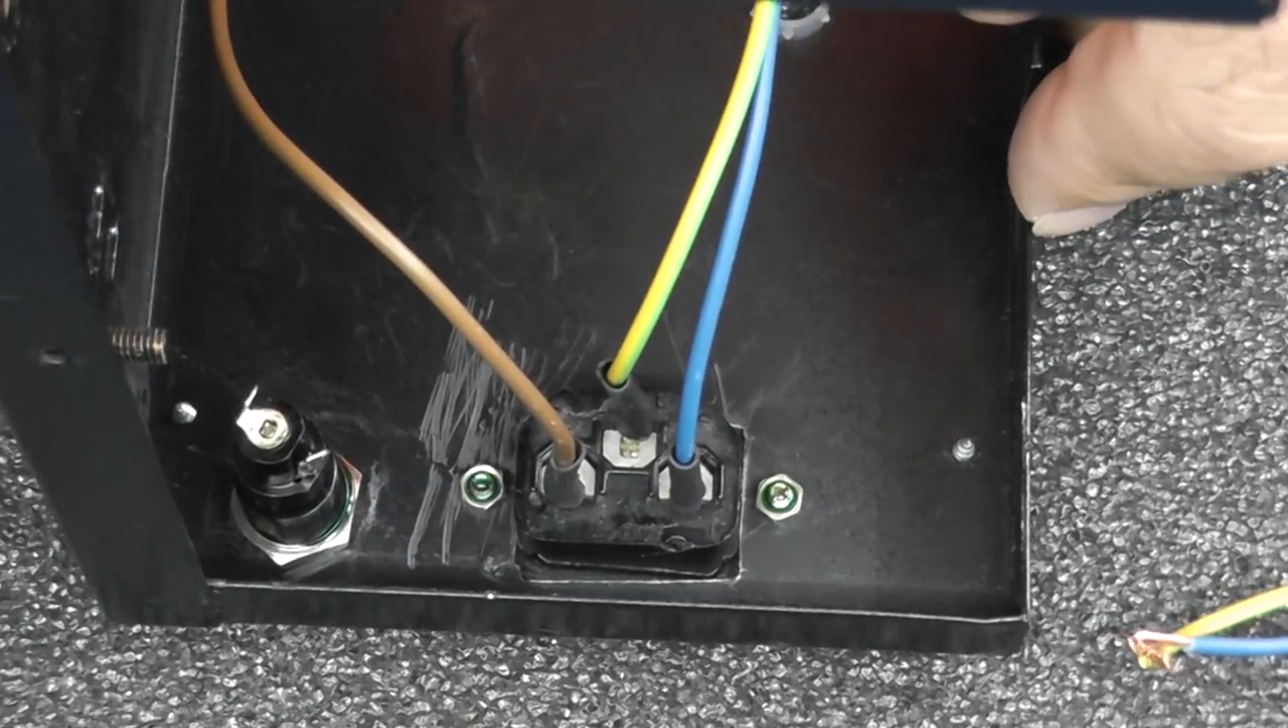Den Sicherungshalter und auch die Buchse habe ich hier jetzt reingeschraubt und montiert.